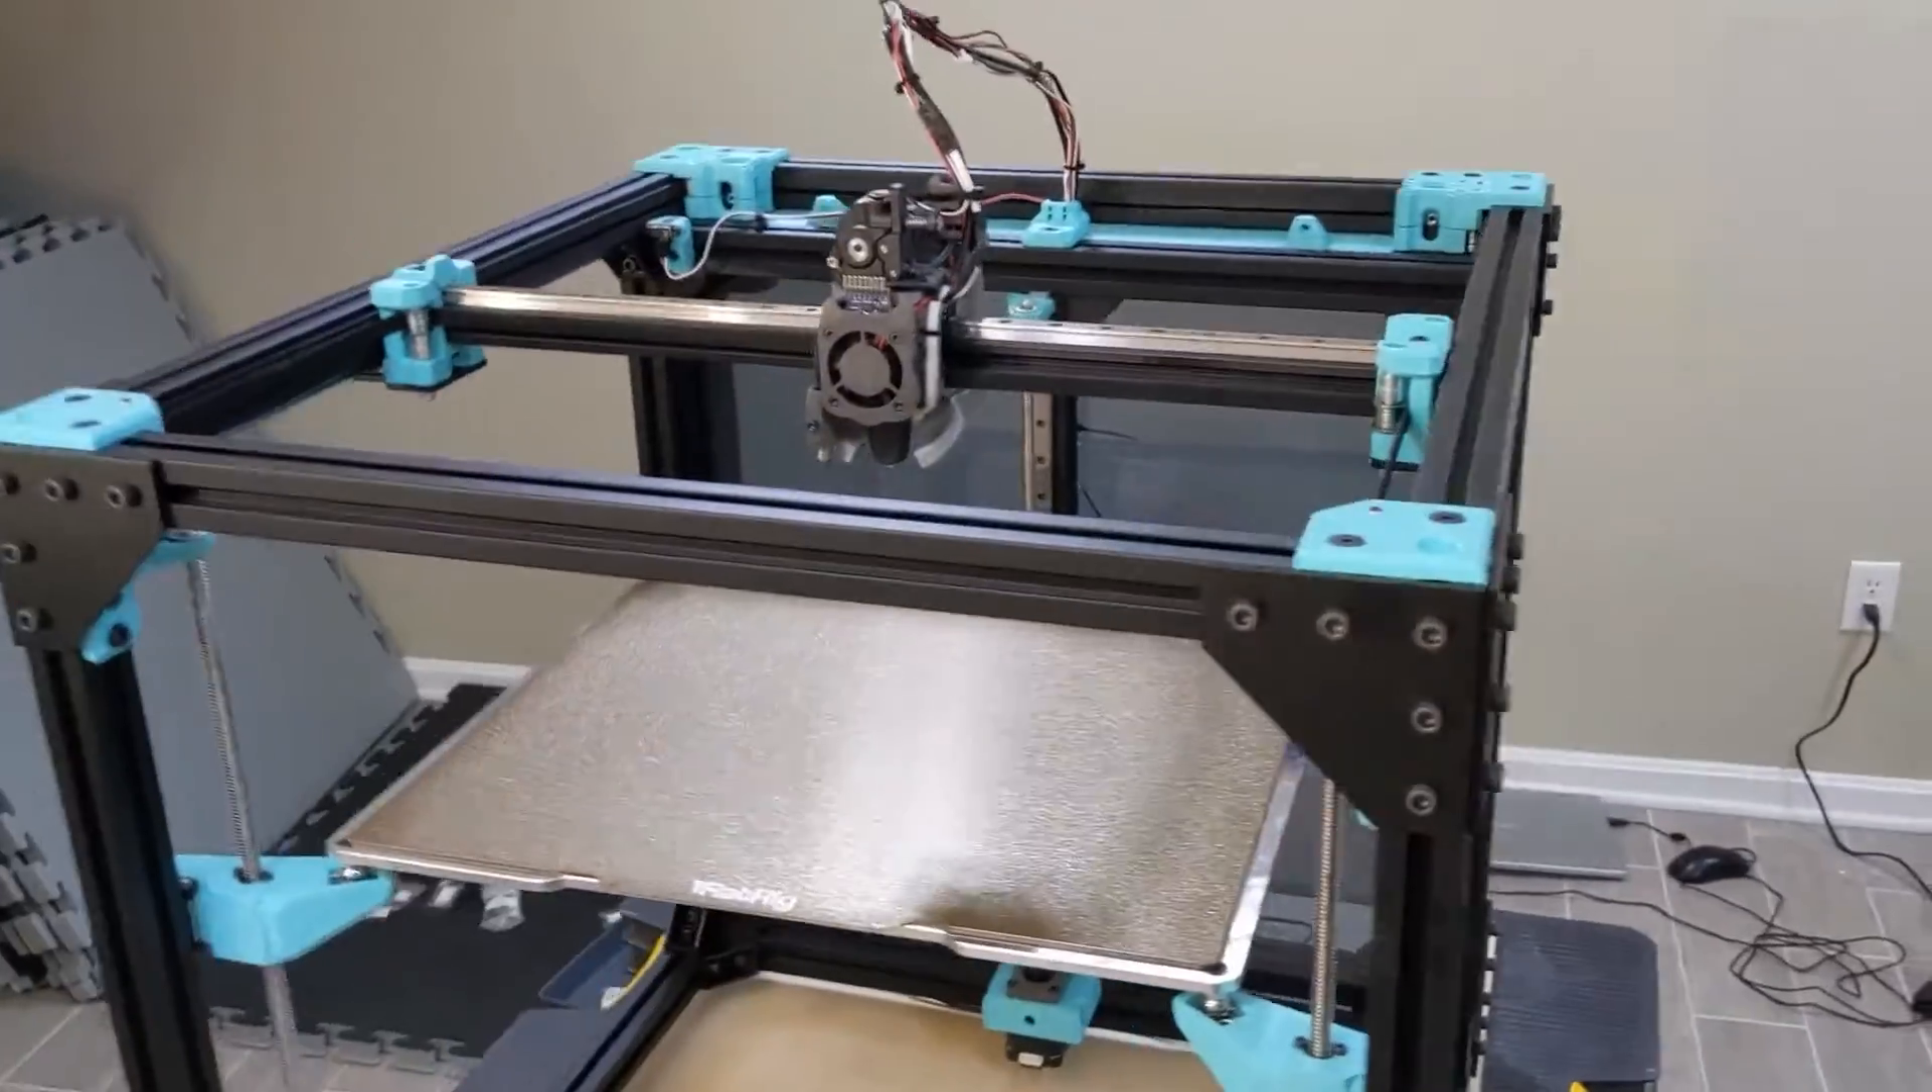So this is after the completion of everything except for the wiring and the enclosure.